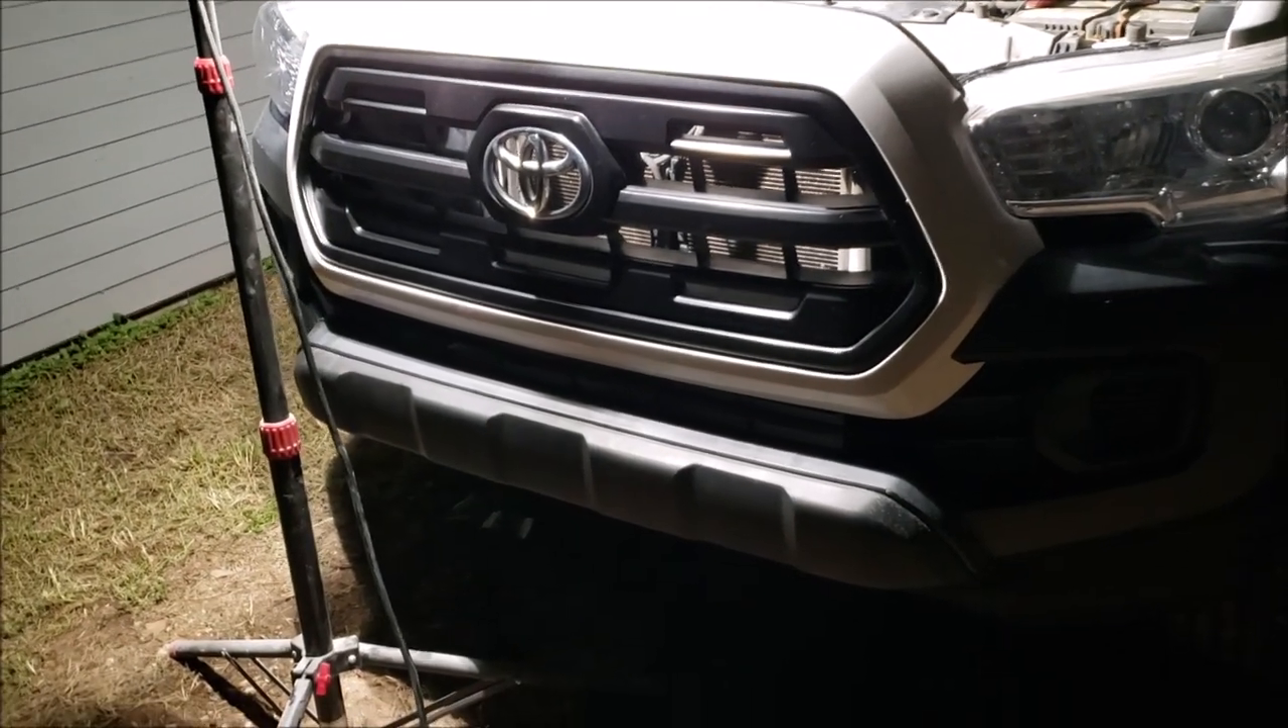The grill is 100 % back on.